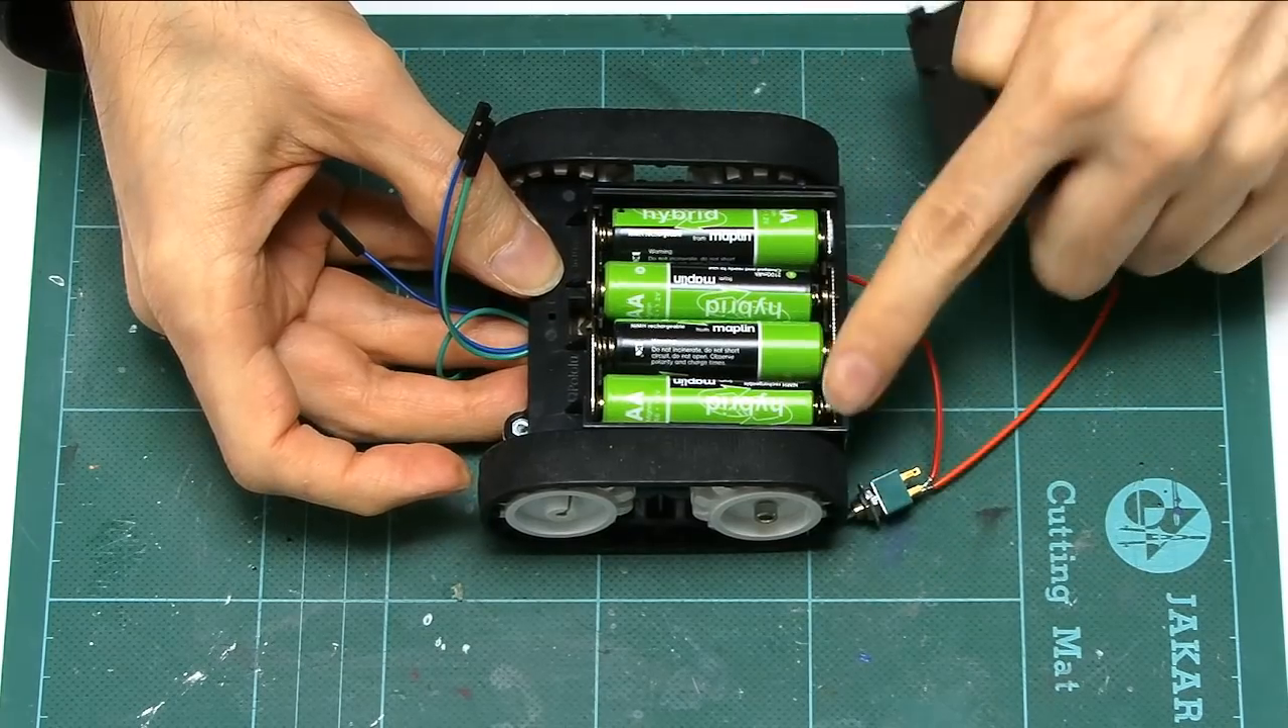But as you can see, I've added some wiring, because I've now got the batteries in the base of this unit.